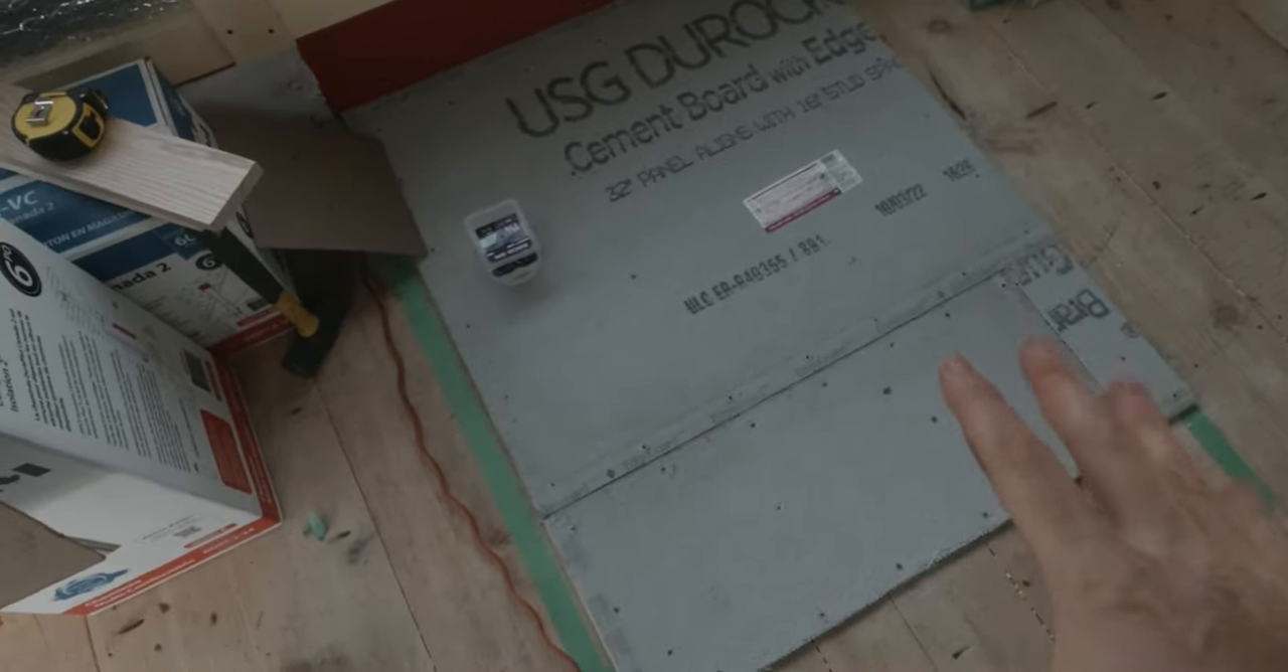Before I start allow me to pause for a second because I lost the beginning of the footage of the custom hearth but here I am starting with the first cement board placed on the floor so let's keep watching.